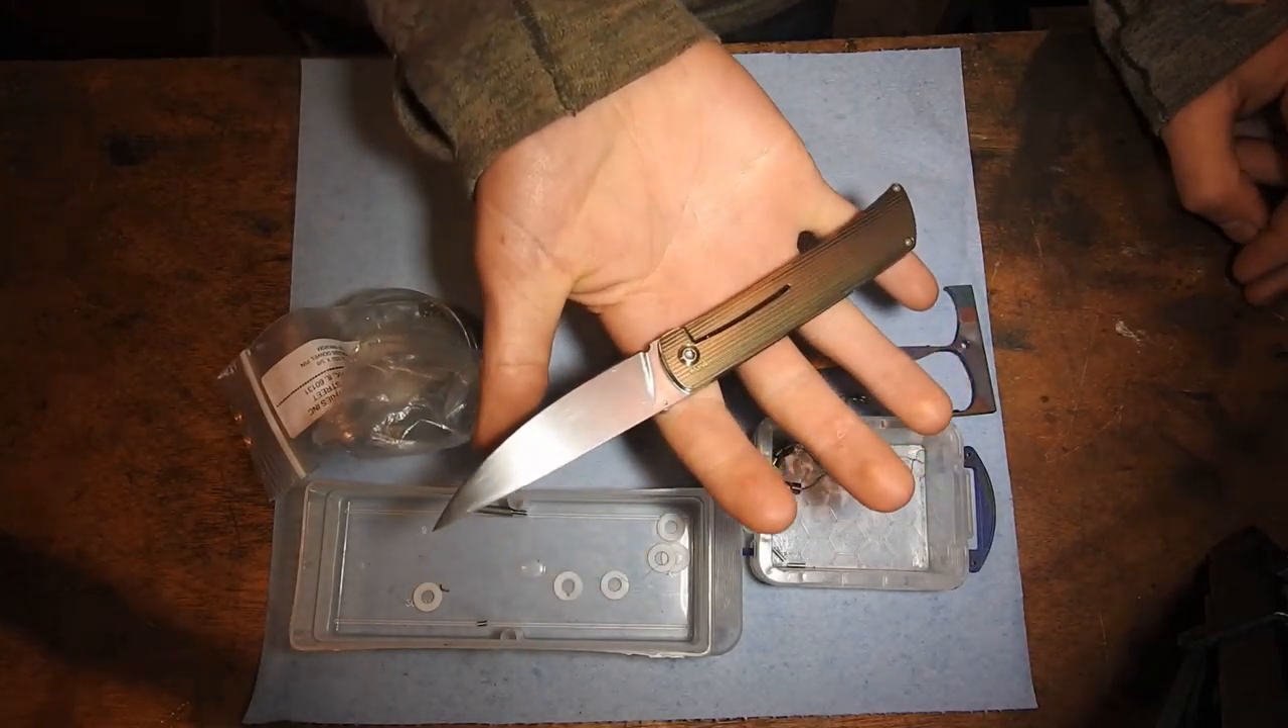So, as you can see, I've got one knife all put together.